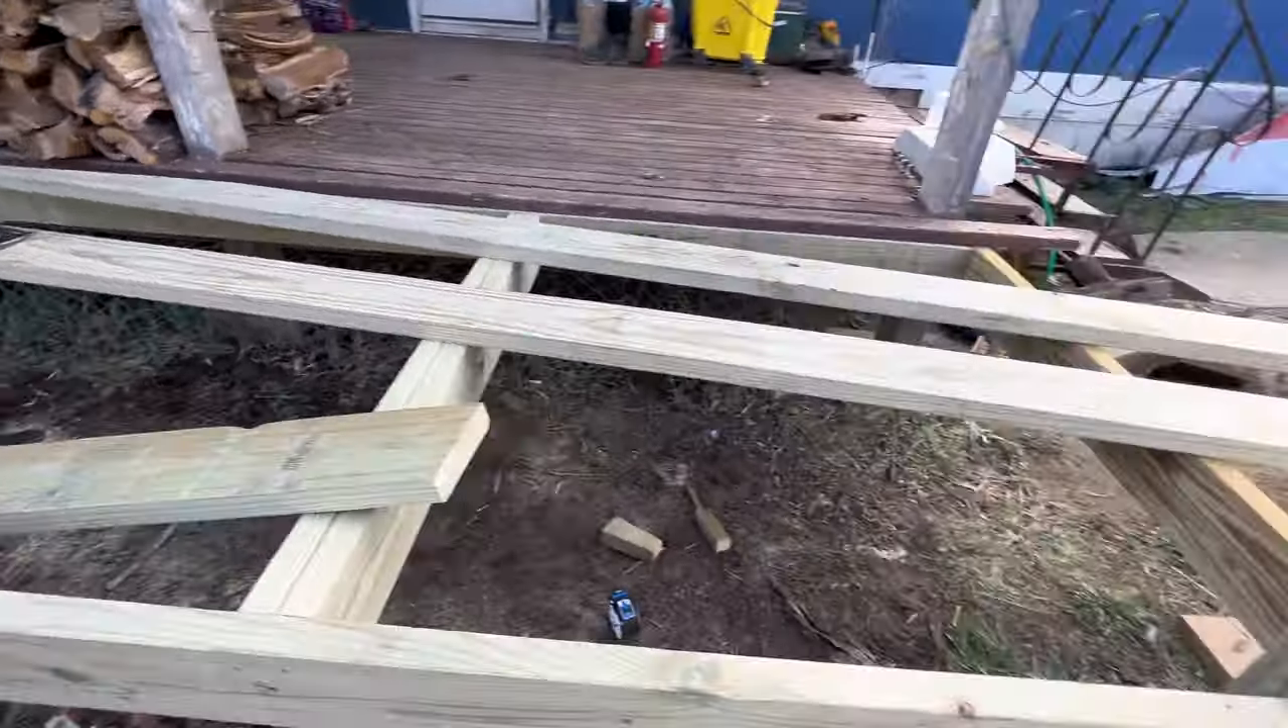And then, this ramp will be just about done. We'll just have to cover it with deck boards all the way up and to the porch.